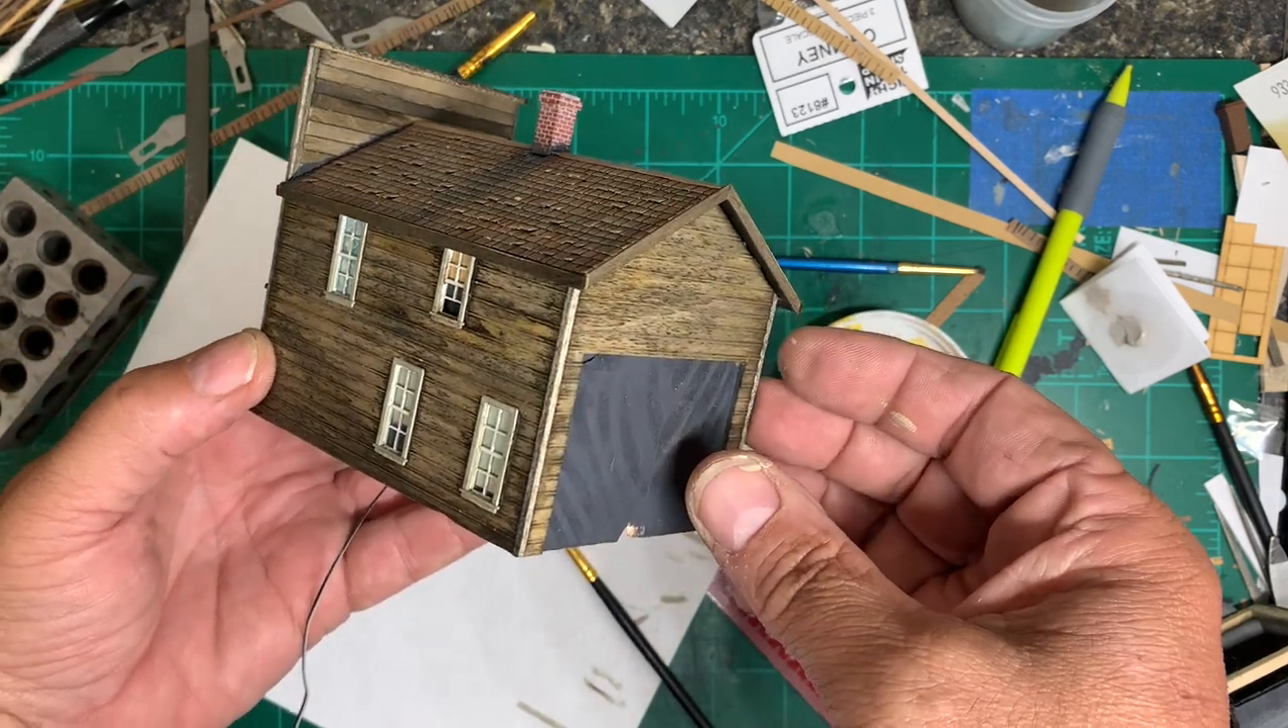And here are my efforts with the roof on the building.